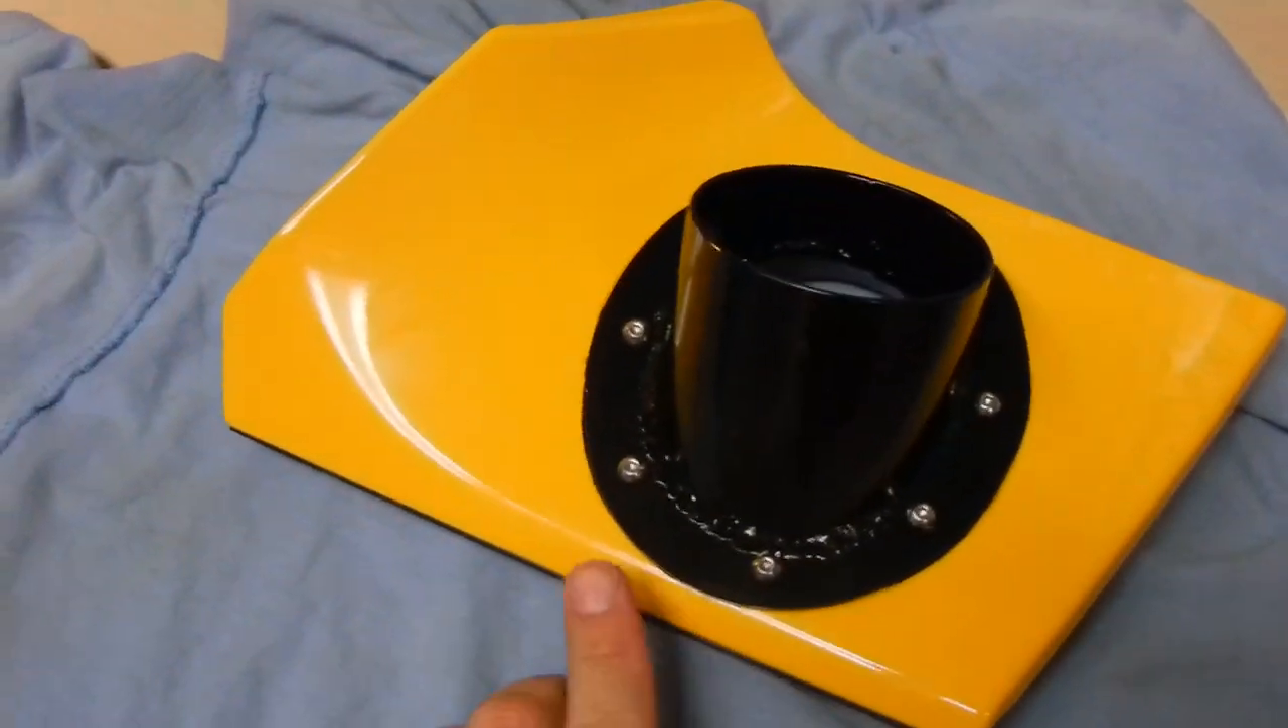Okay, I just finished mounting the flange on the cowl.